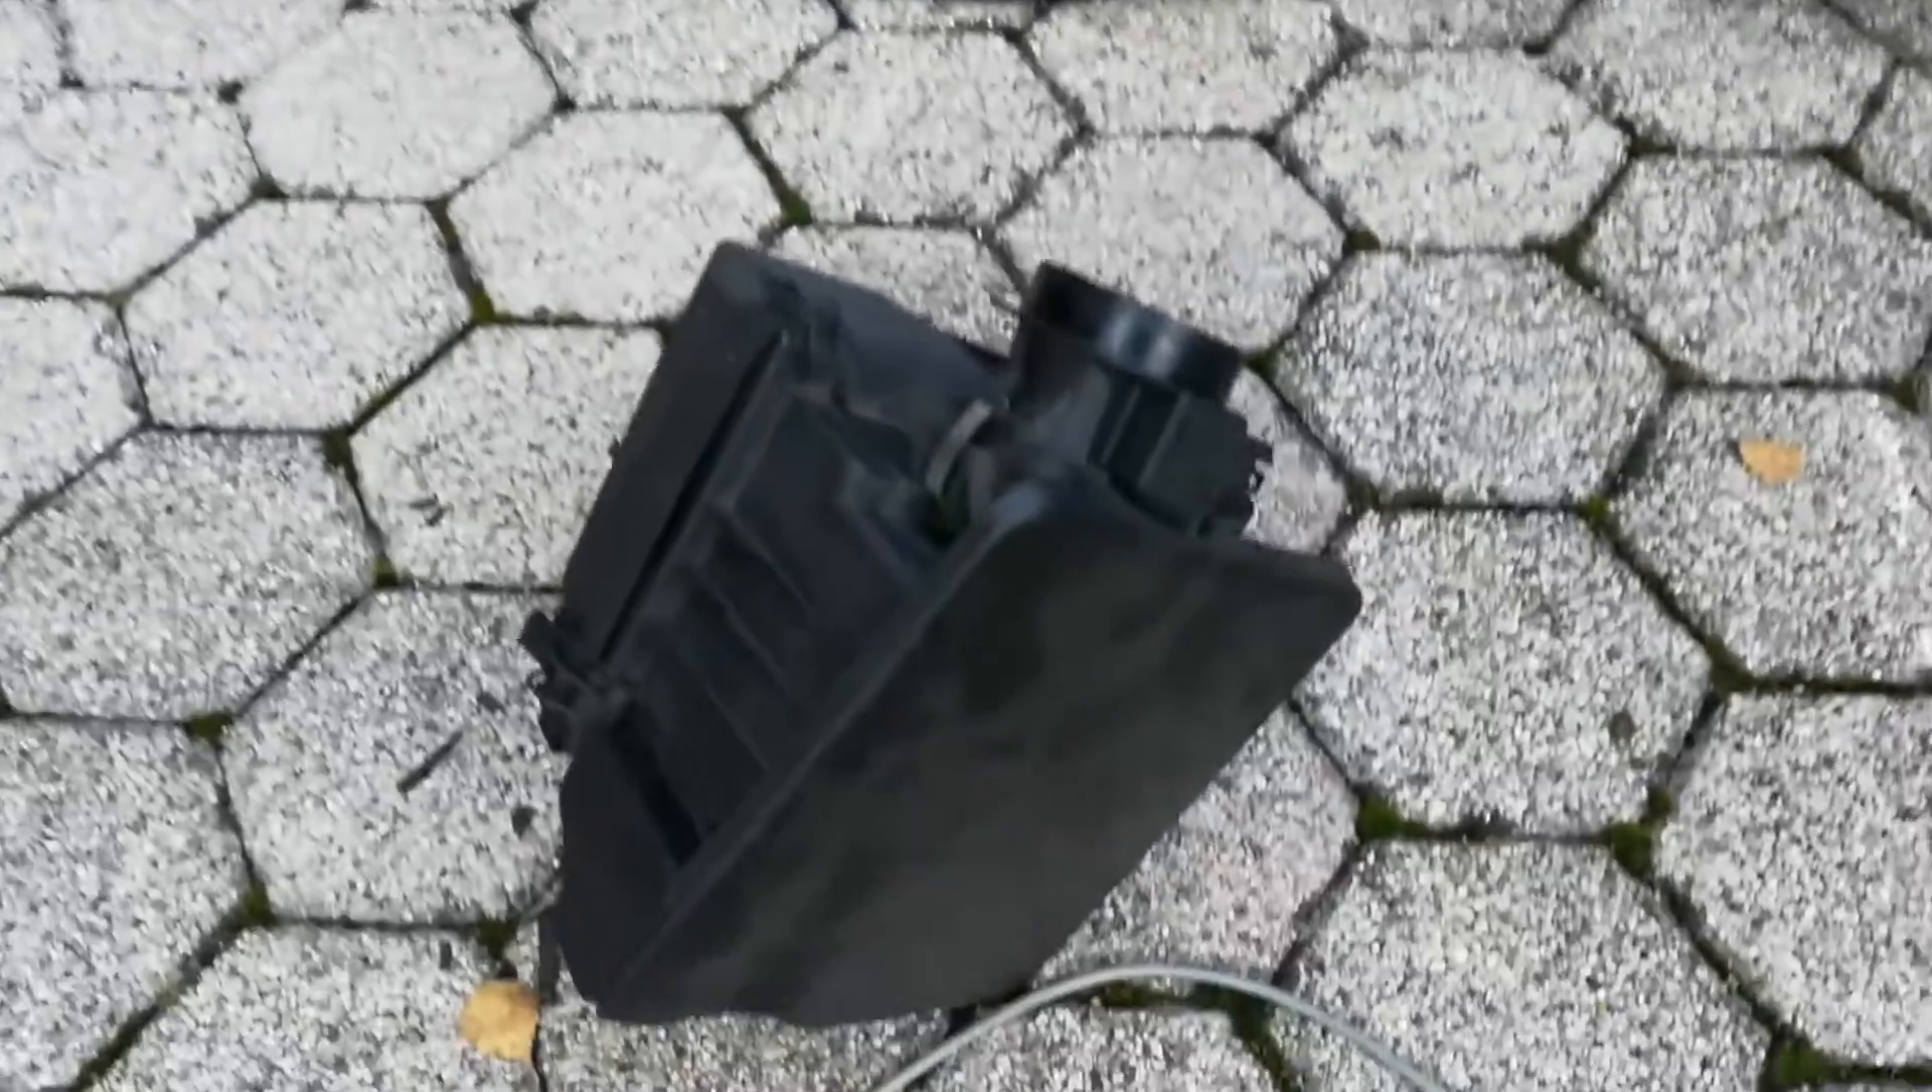As you can see I already removed the airbox which is really simple to remove.